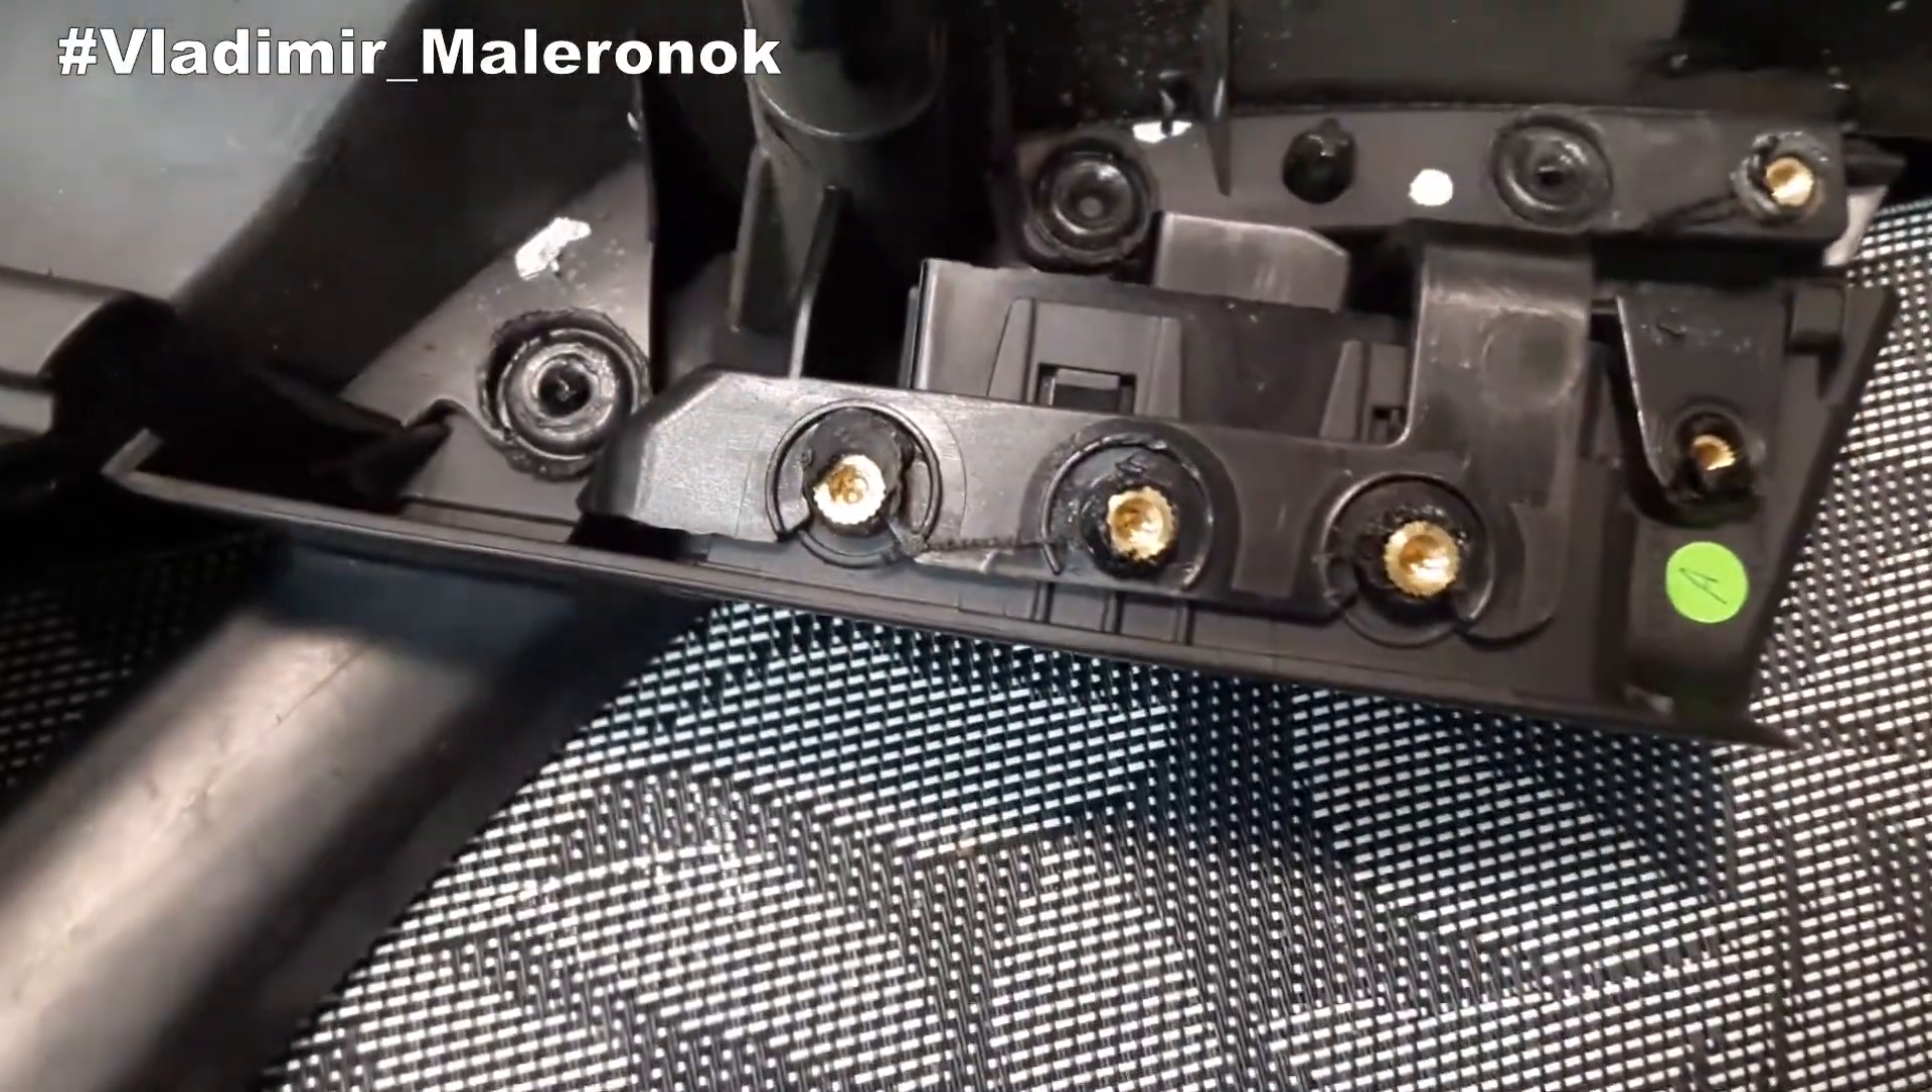Итак, все жиклерчики установлены. Осталось подобрать винты нужной длины.